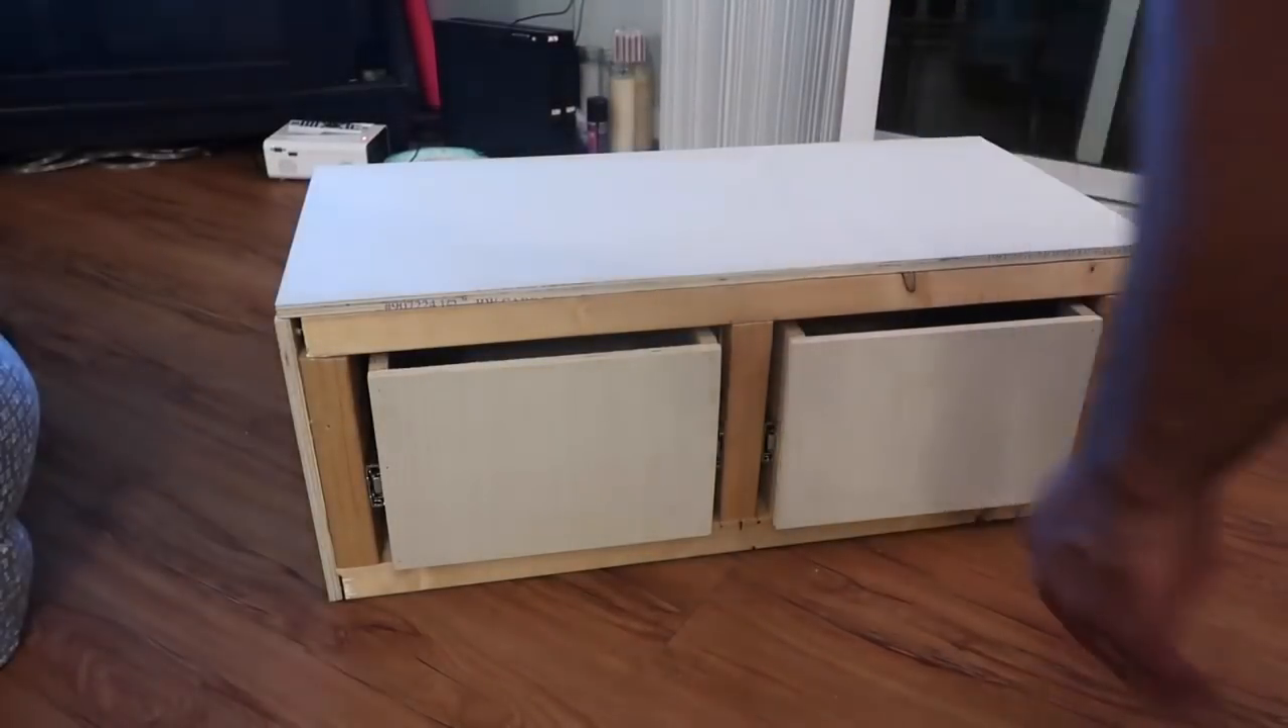Now I'm just checking to make sure that both of the drawers fit into the holes with the slides in there and it looks like I measured everything right.